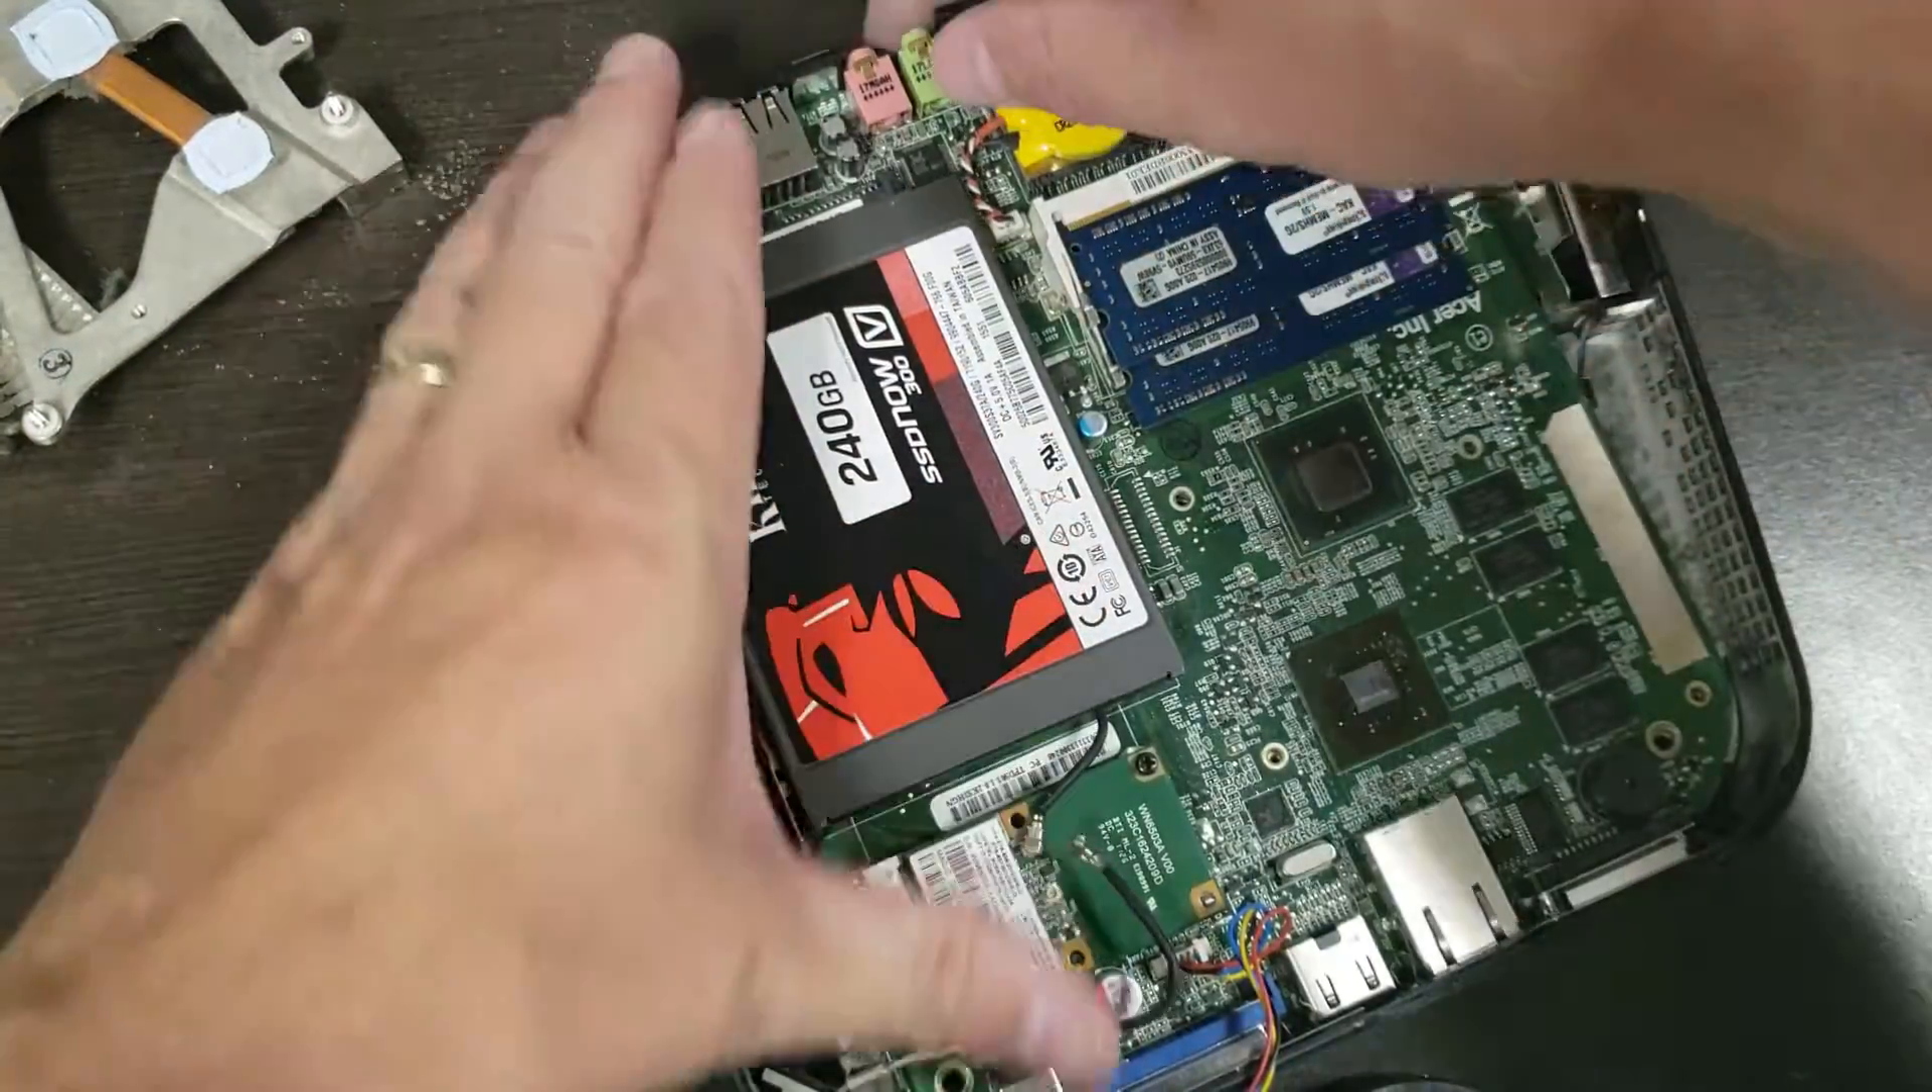Pop this solid state disc in. It's in.